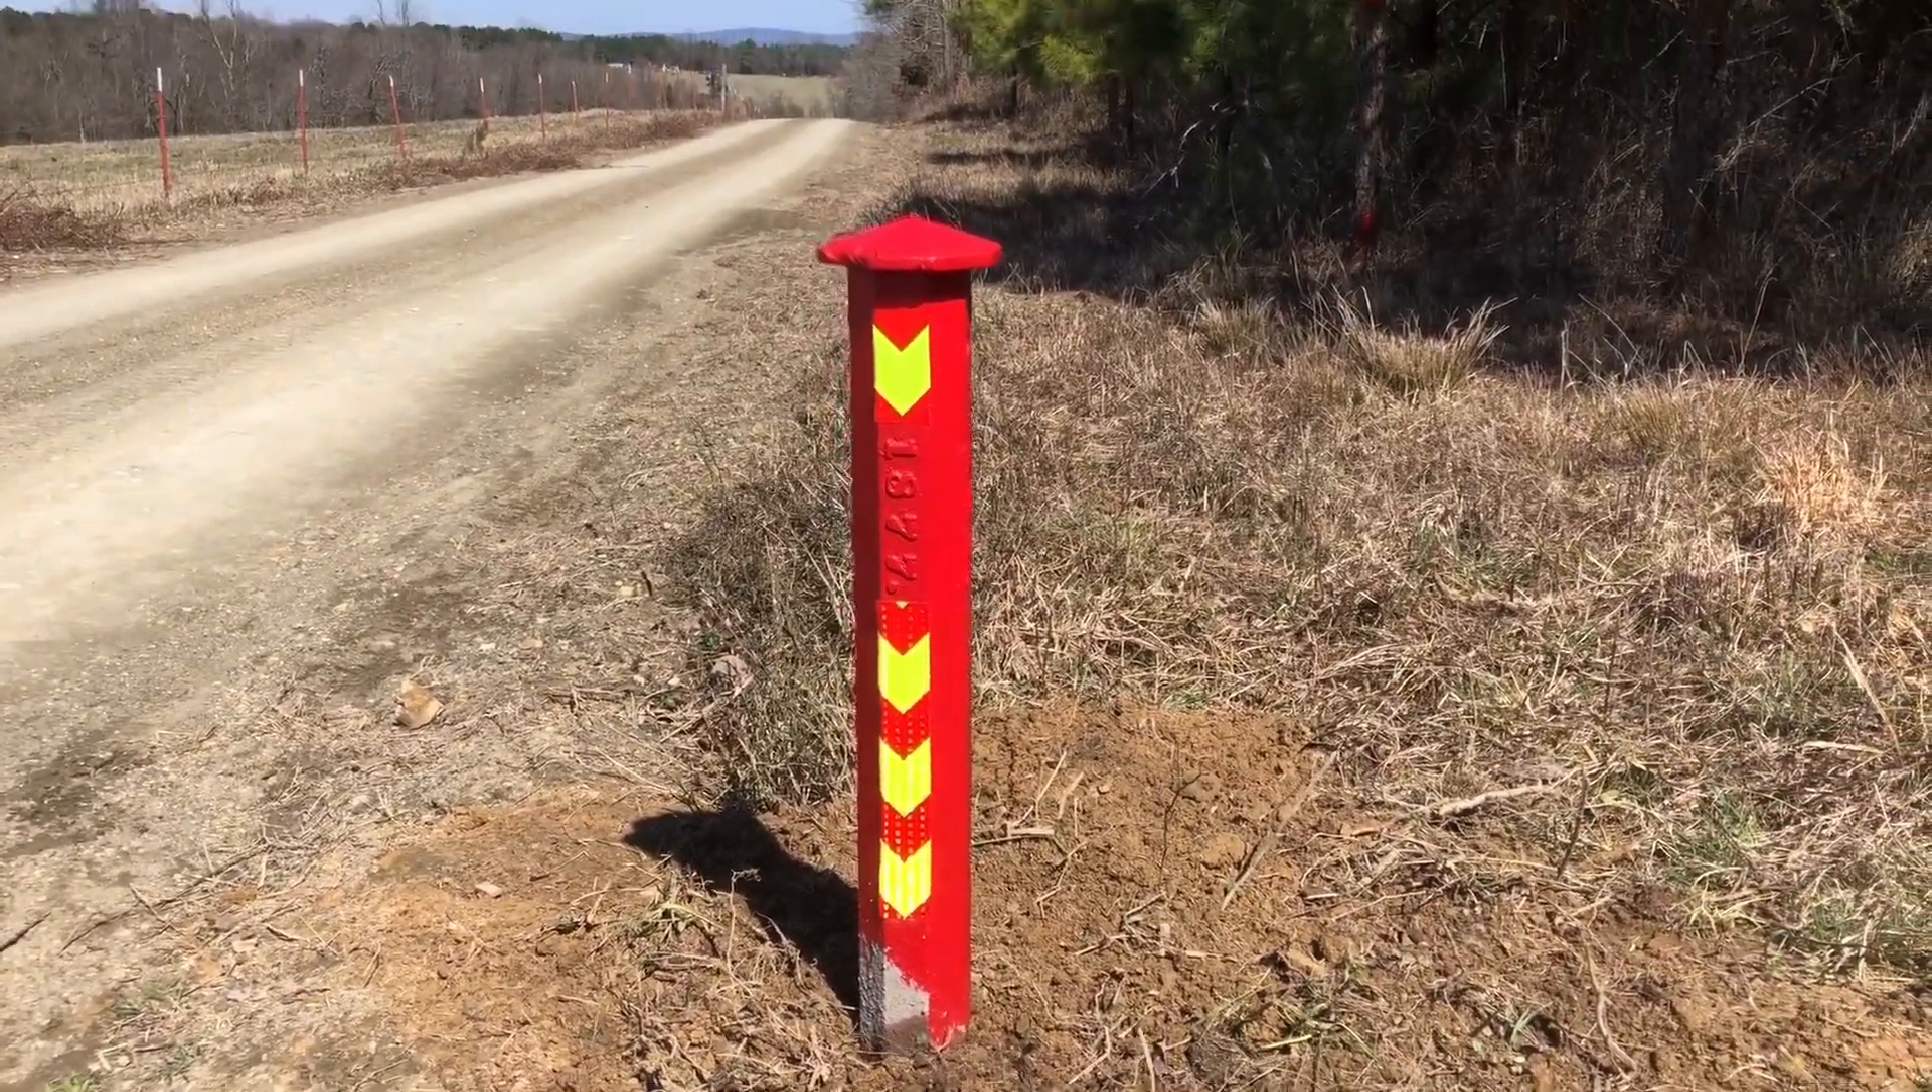So we put some reflective chevrons on the north and south sign in line with the road and repainted it for visibility.